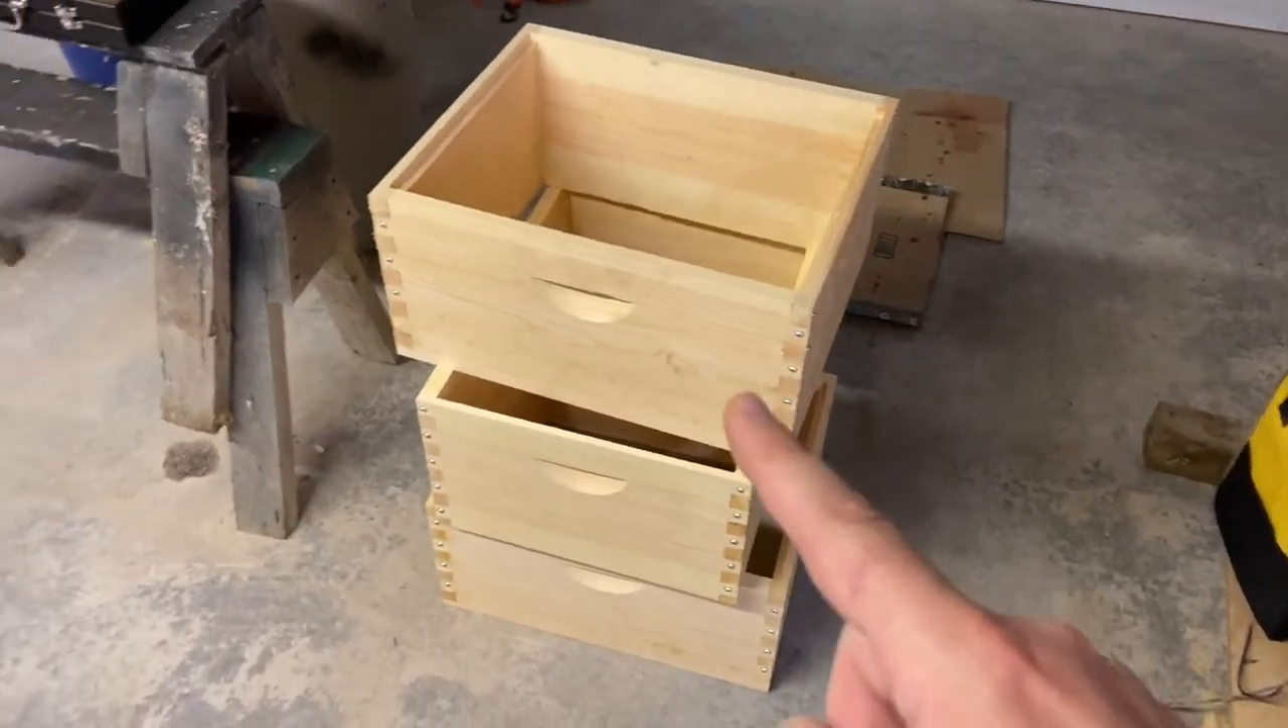So i have now assembled three of these boxes.